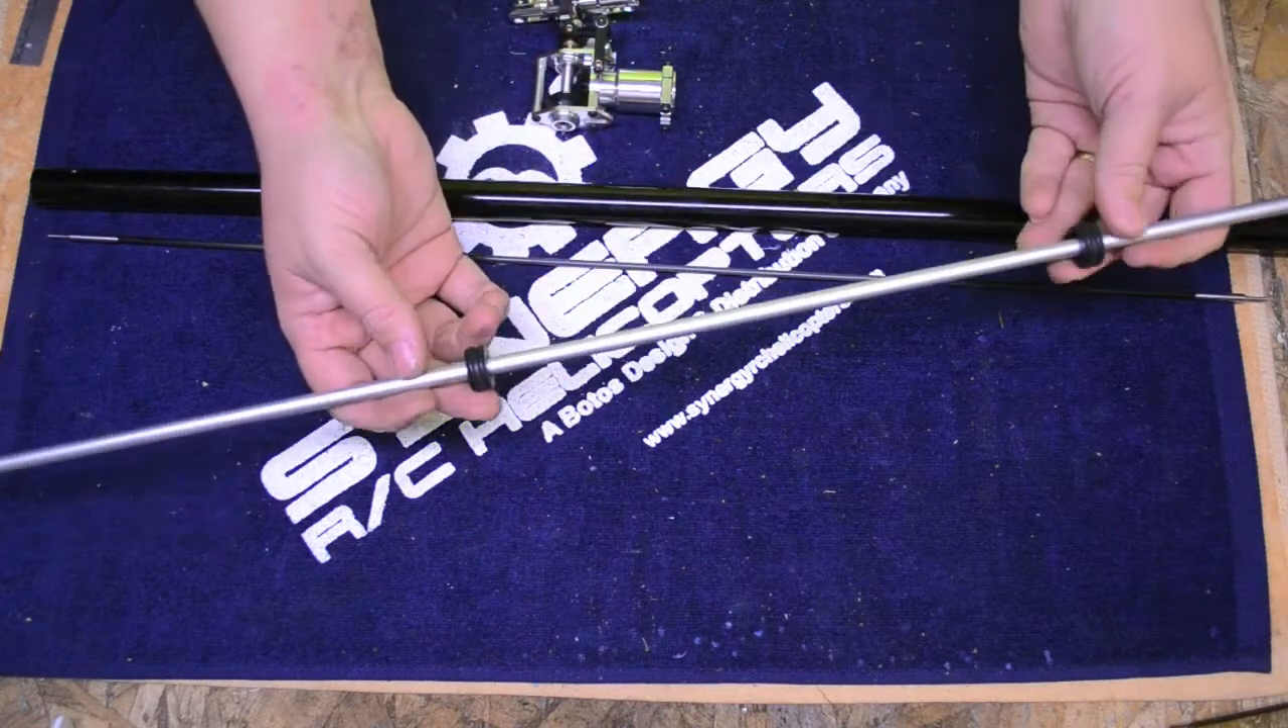The torque tube bearings are on.